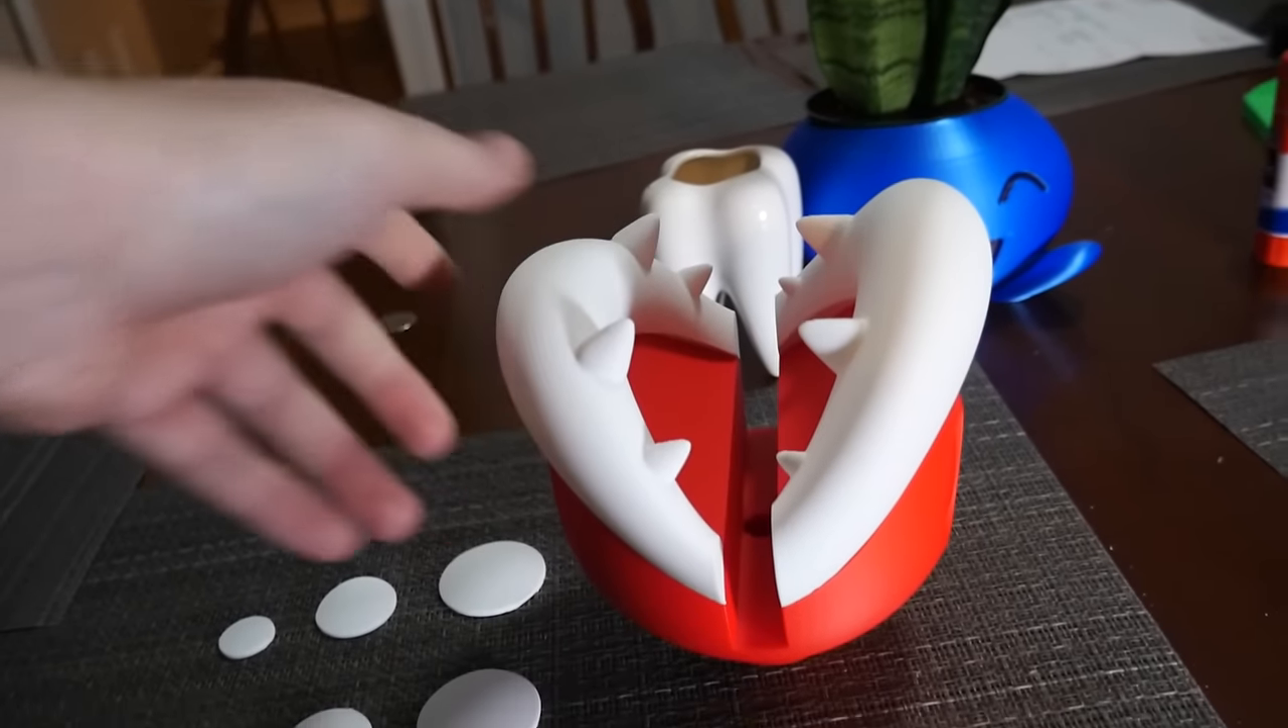I also went ahead and did the teeth as well so i can give you guys a good representation of how the head's gonna look at least with the teeth in for now but unfortunately i will have to glue both of these in.